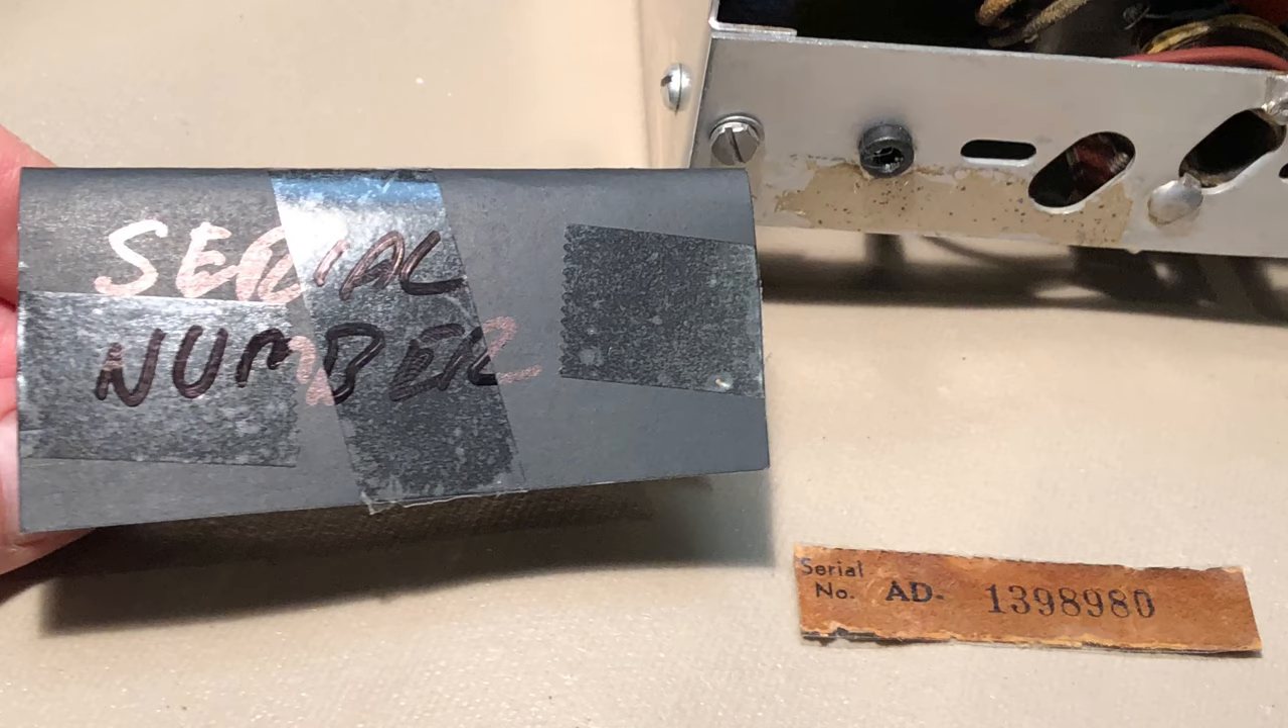I had removed the paper serial number label to protect it during the restoration.